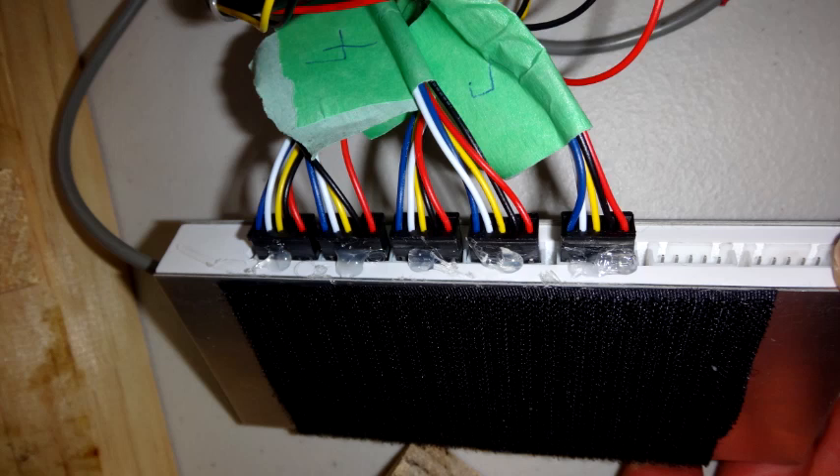Here we have the Adapto BMS with the connectors hot glued in.